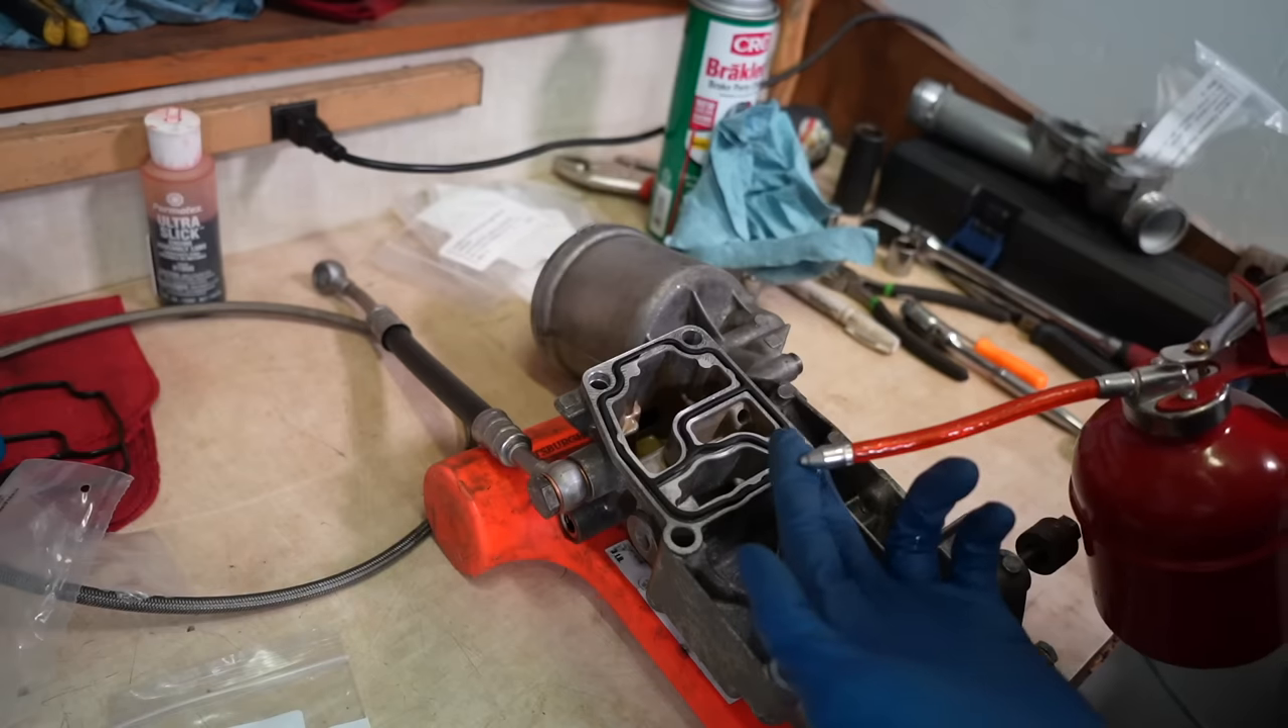That gasket's sitting nice.